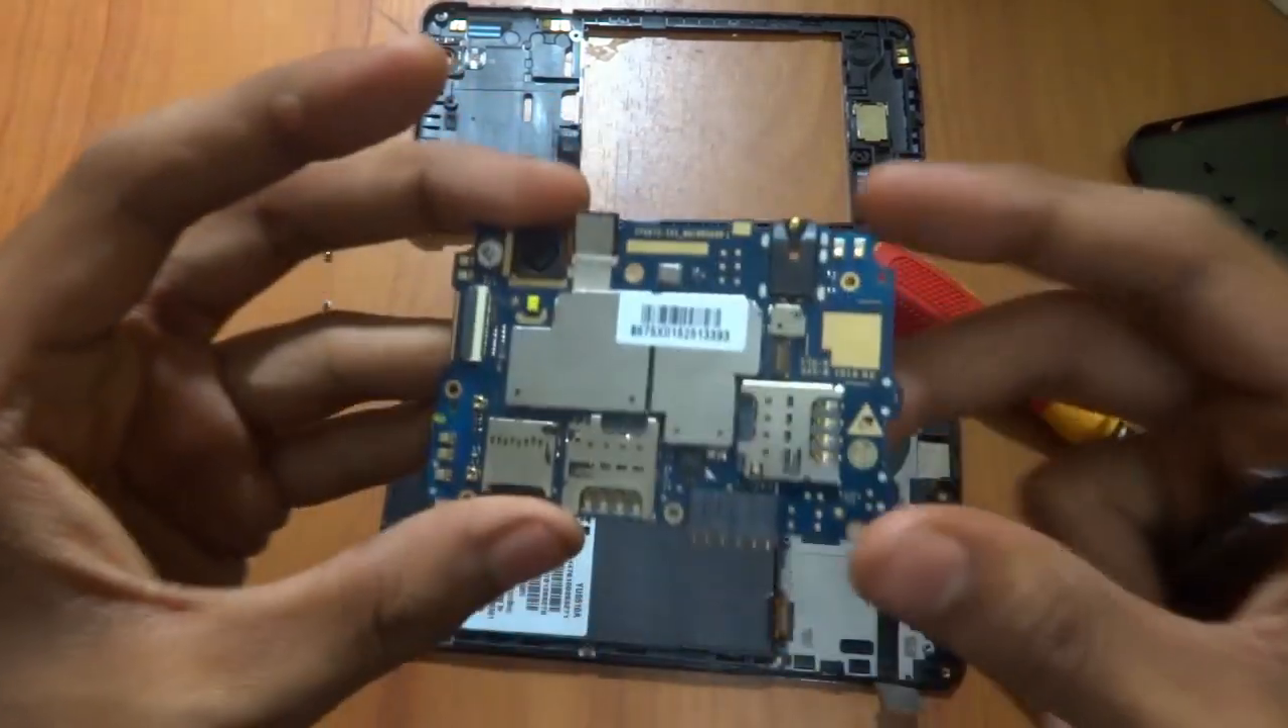As you can see we have completely taken the motherboard out and we are holding it in our hand.